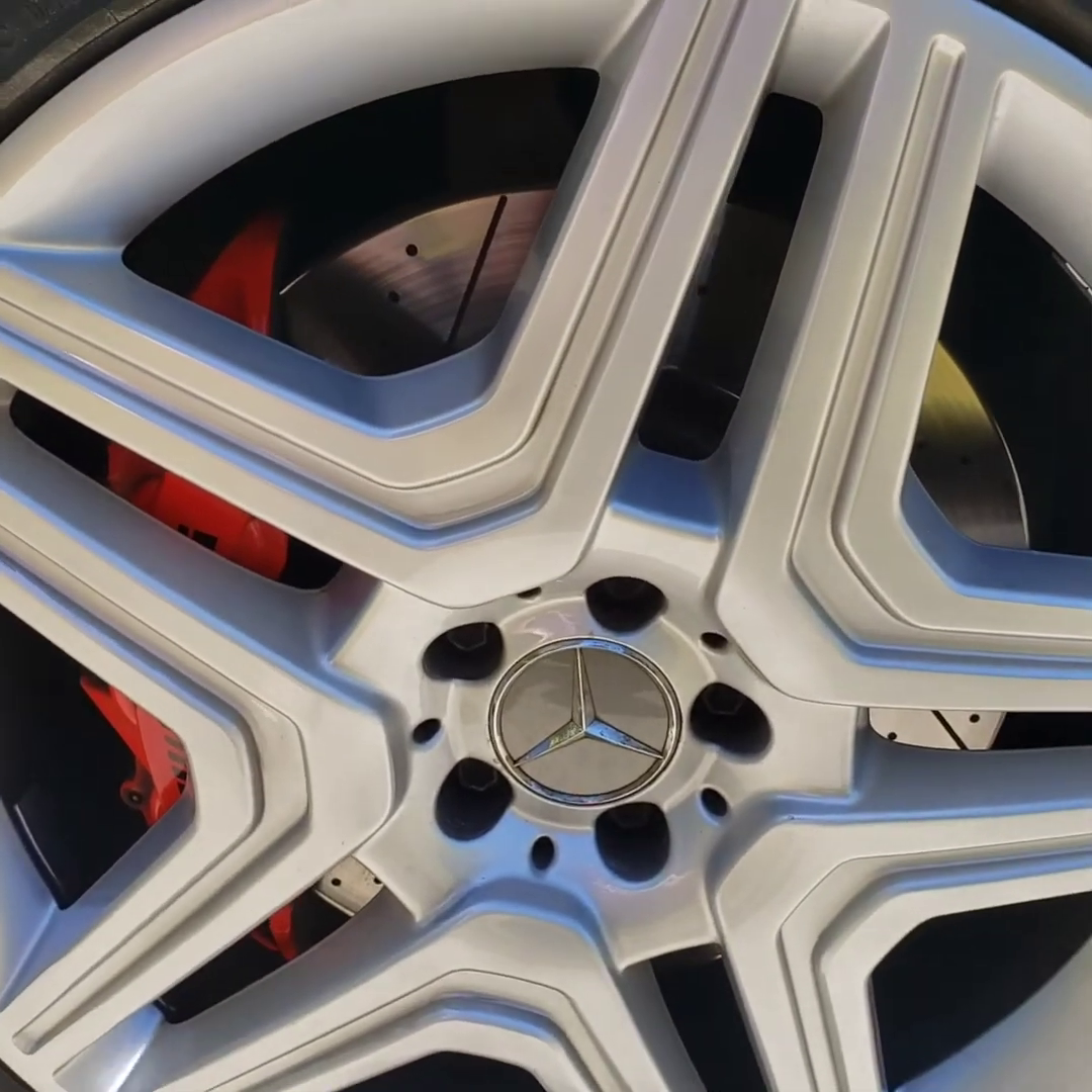Okay, so here's the final product. Got the wheel back on the car.